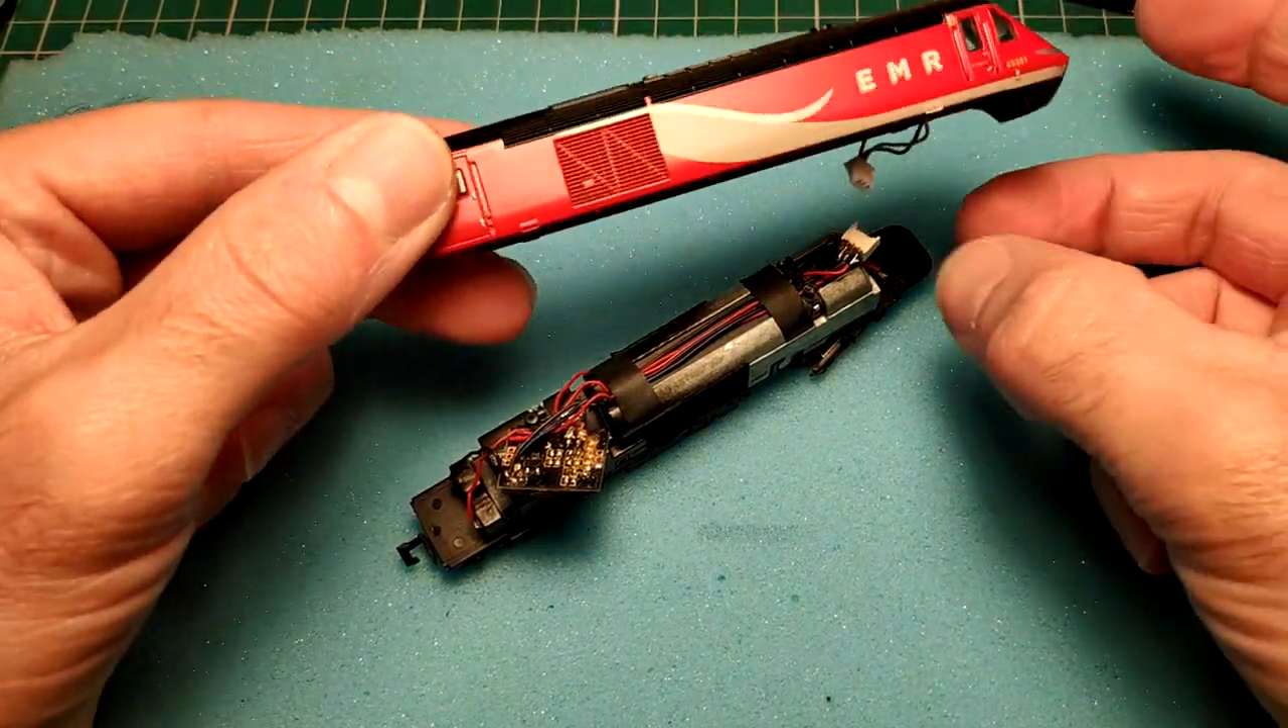I've taken the shell off and just taken the plug out there for the shell.